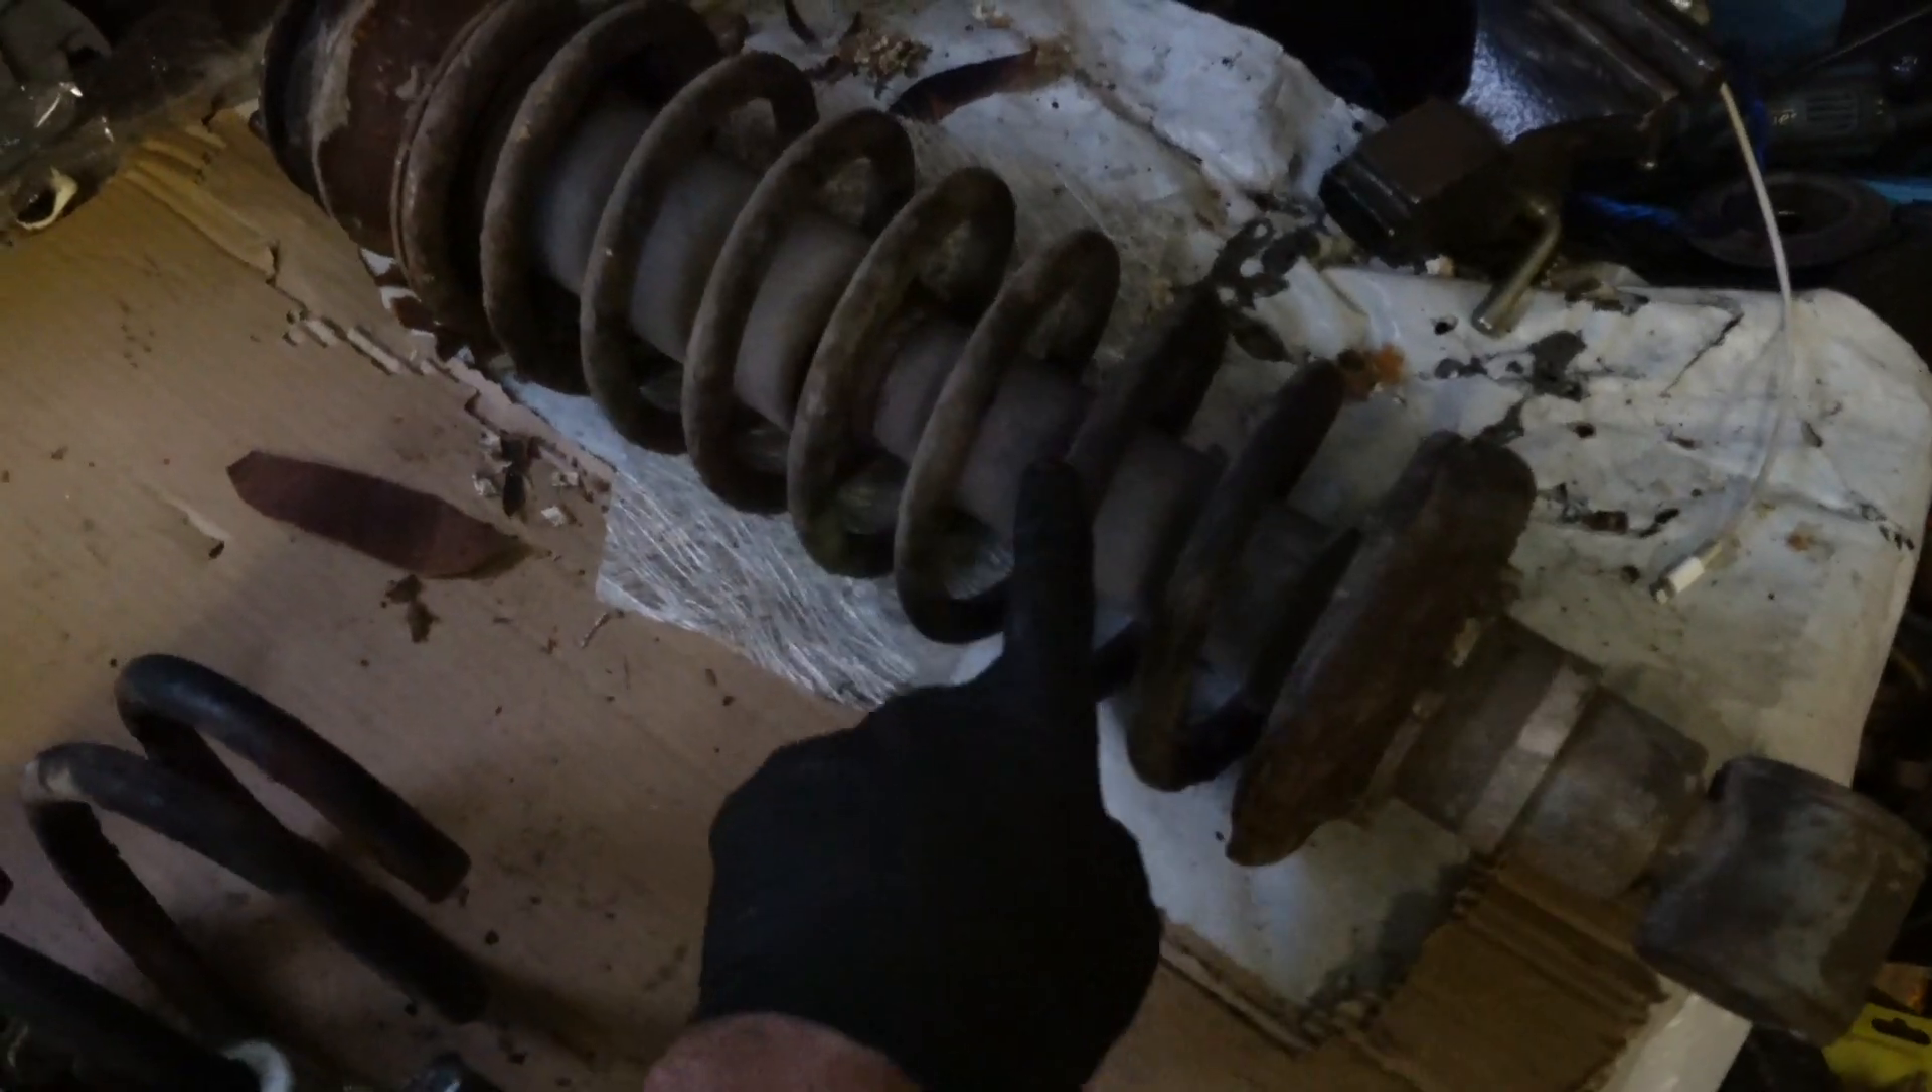Then I've got the other shock out I've not obviously disassembled that yet.